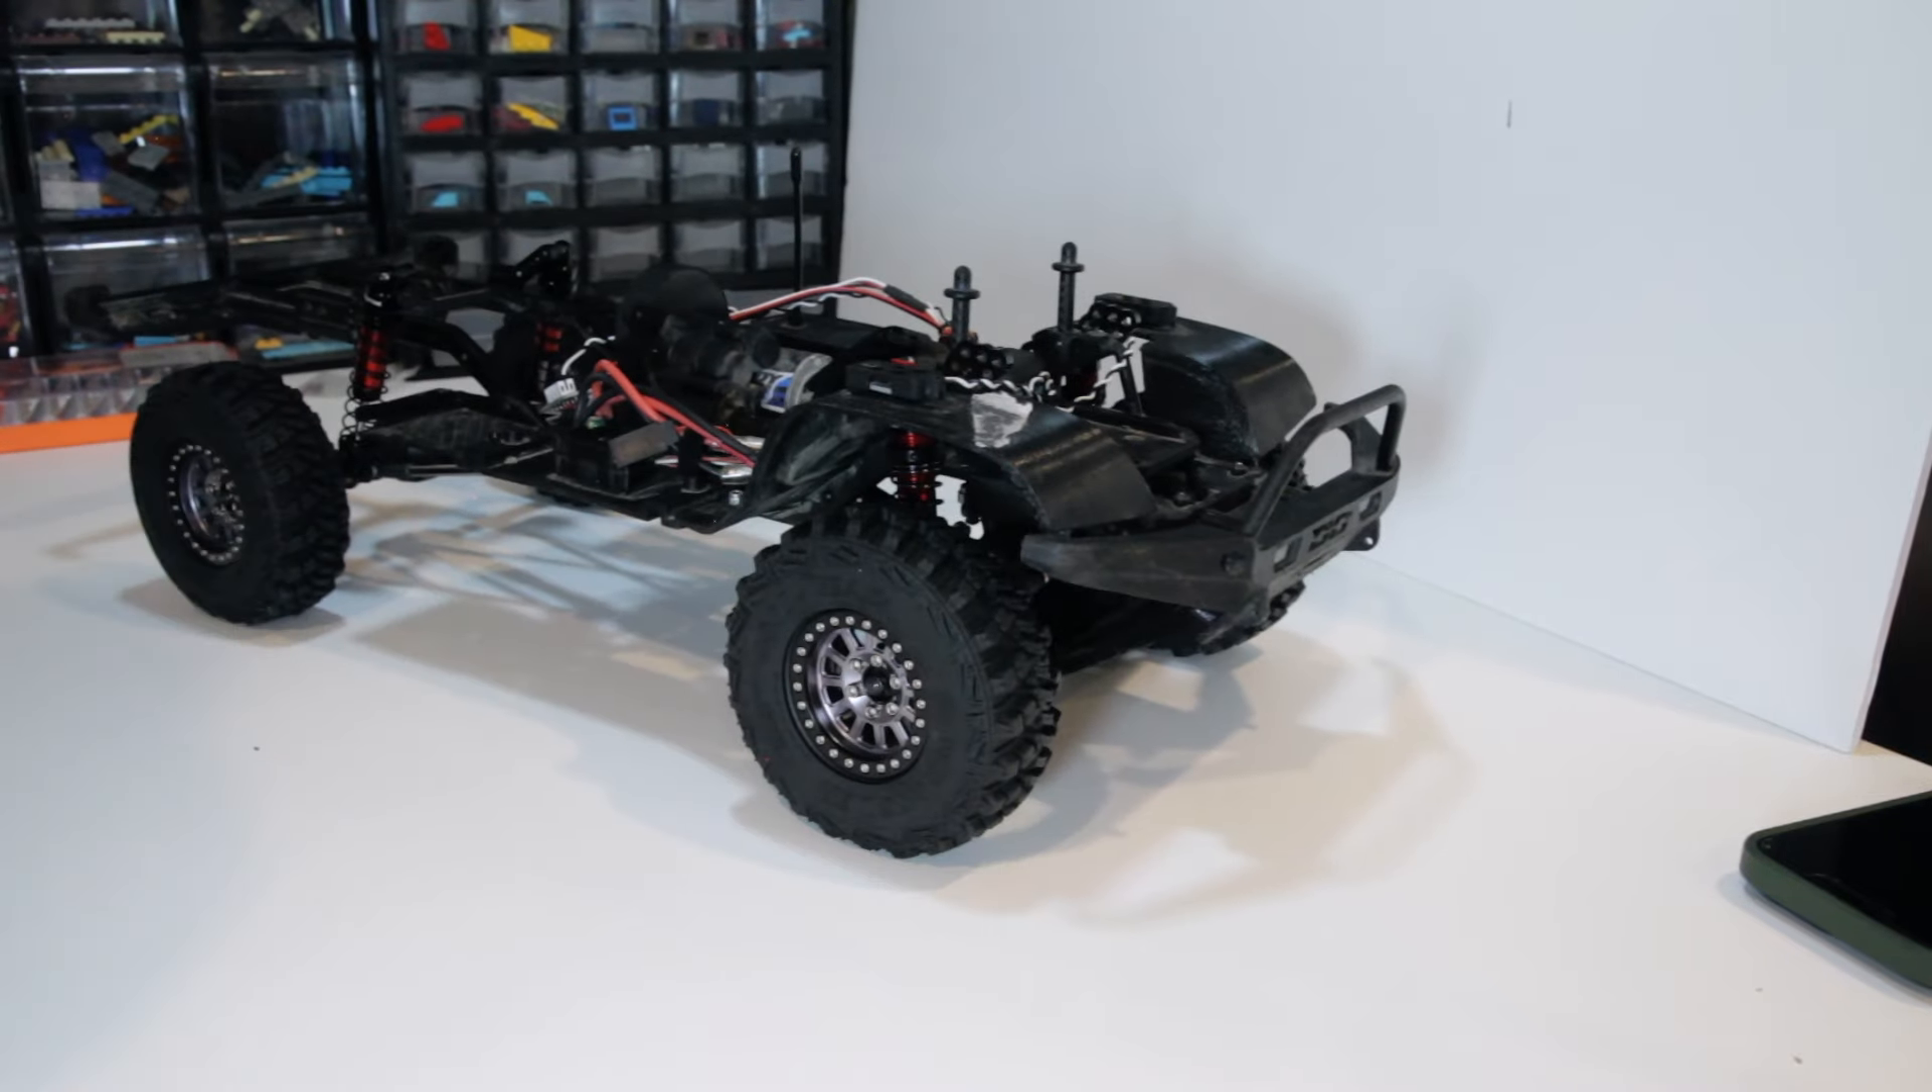We got those wheels on holy crap they look good.